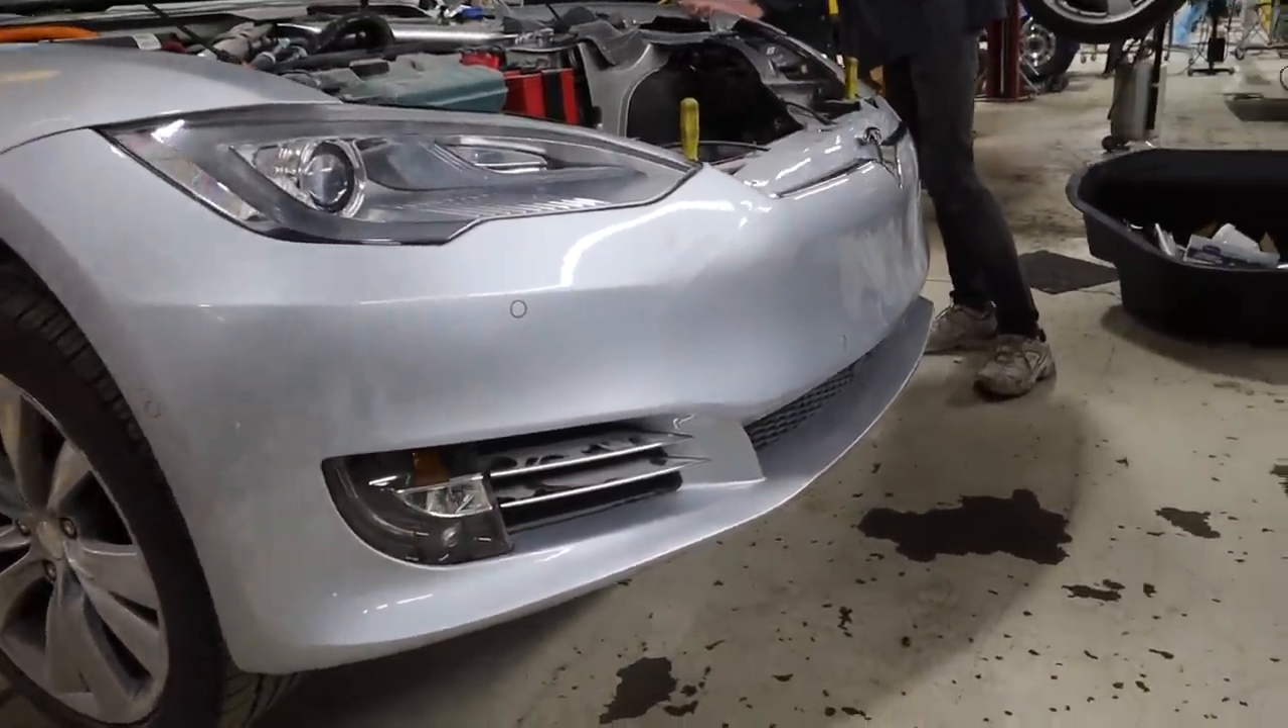Uh but take a look at what they just bolted on we have the t sportline updated front bumper.